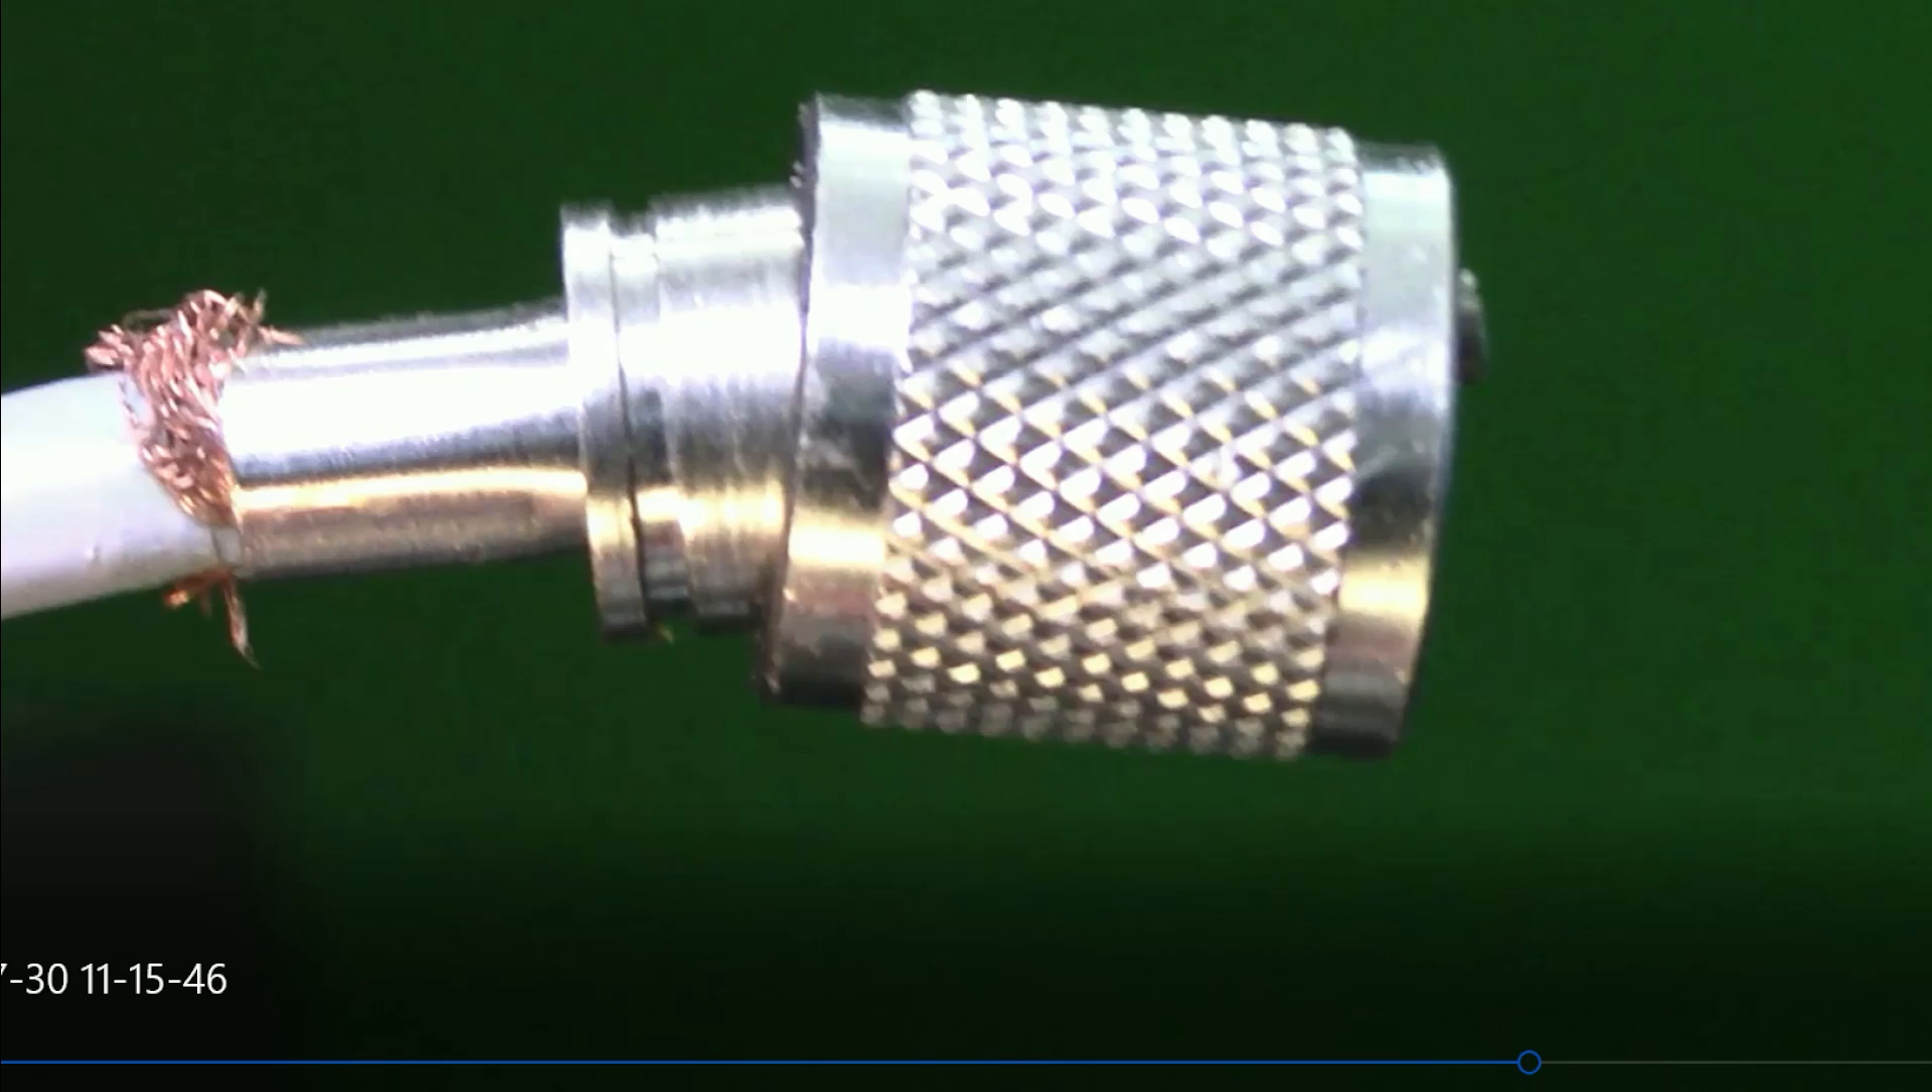And you can see pretty clearly, despite my bad photography, that the shield is just sticking out.